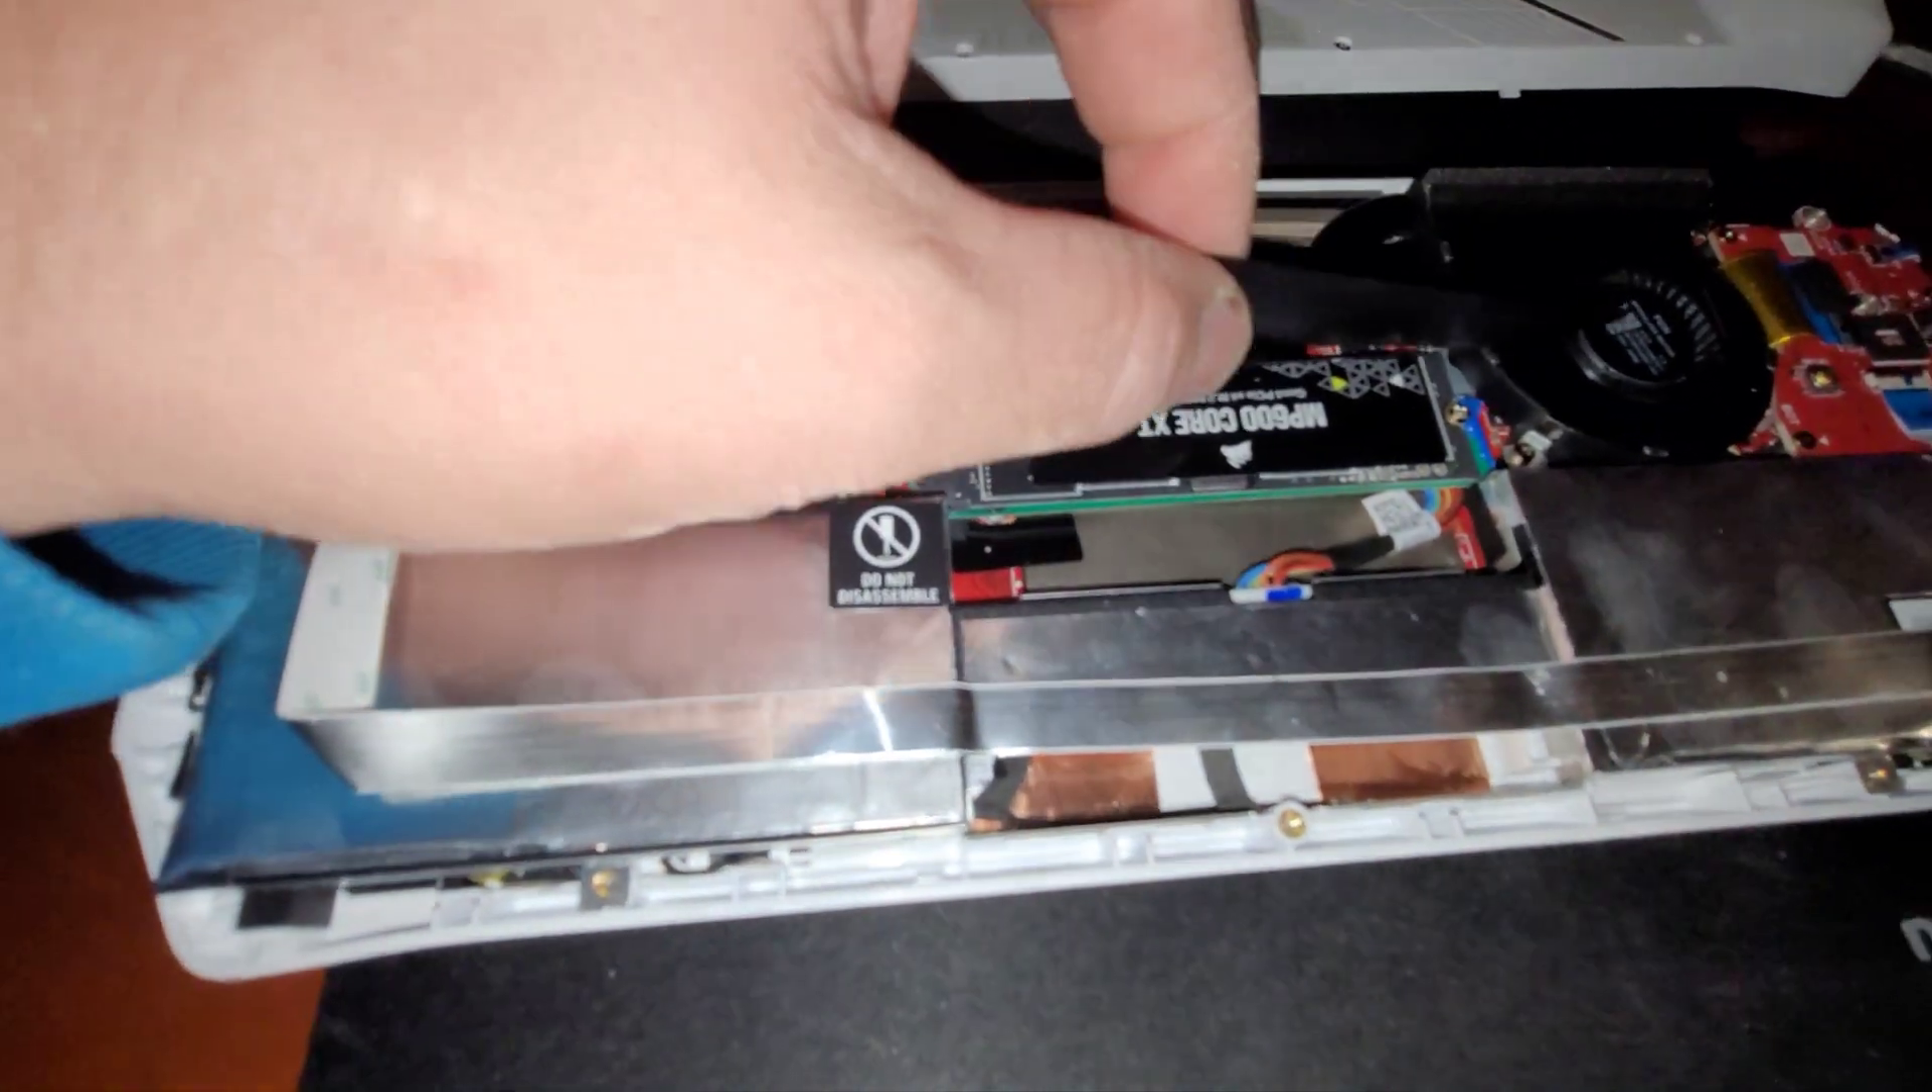So I've got the back cover off right now.